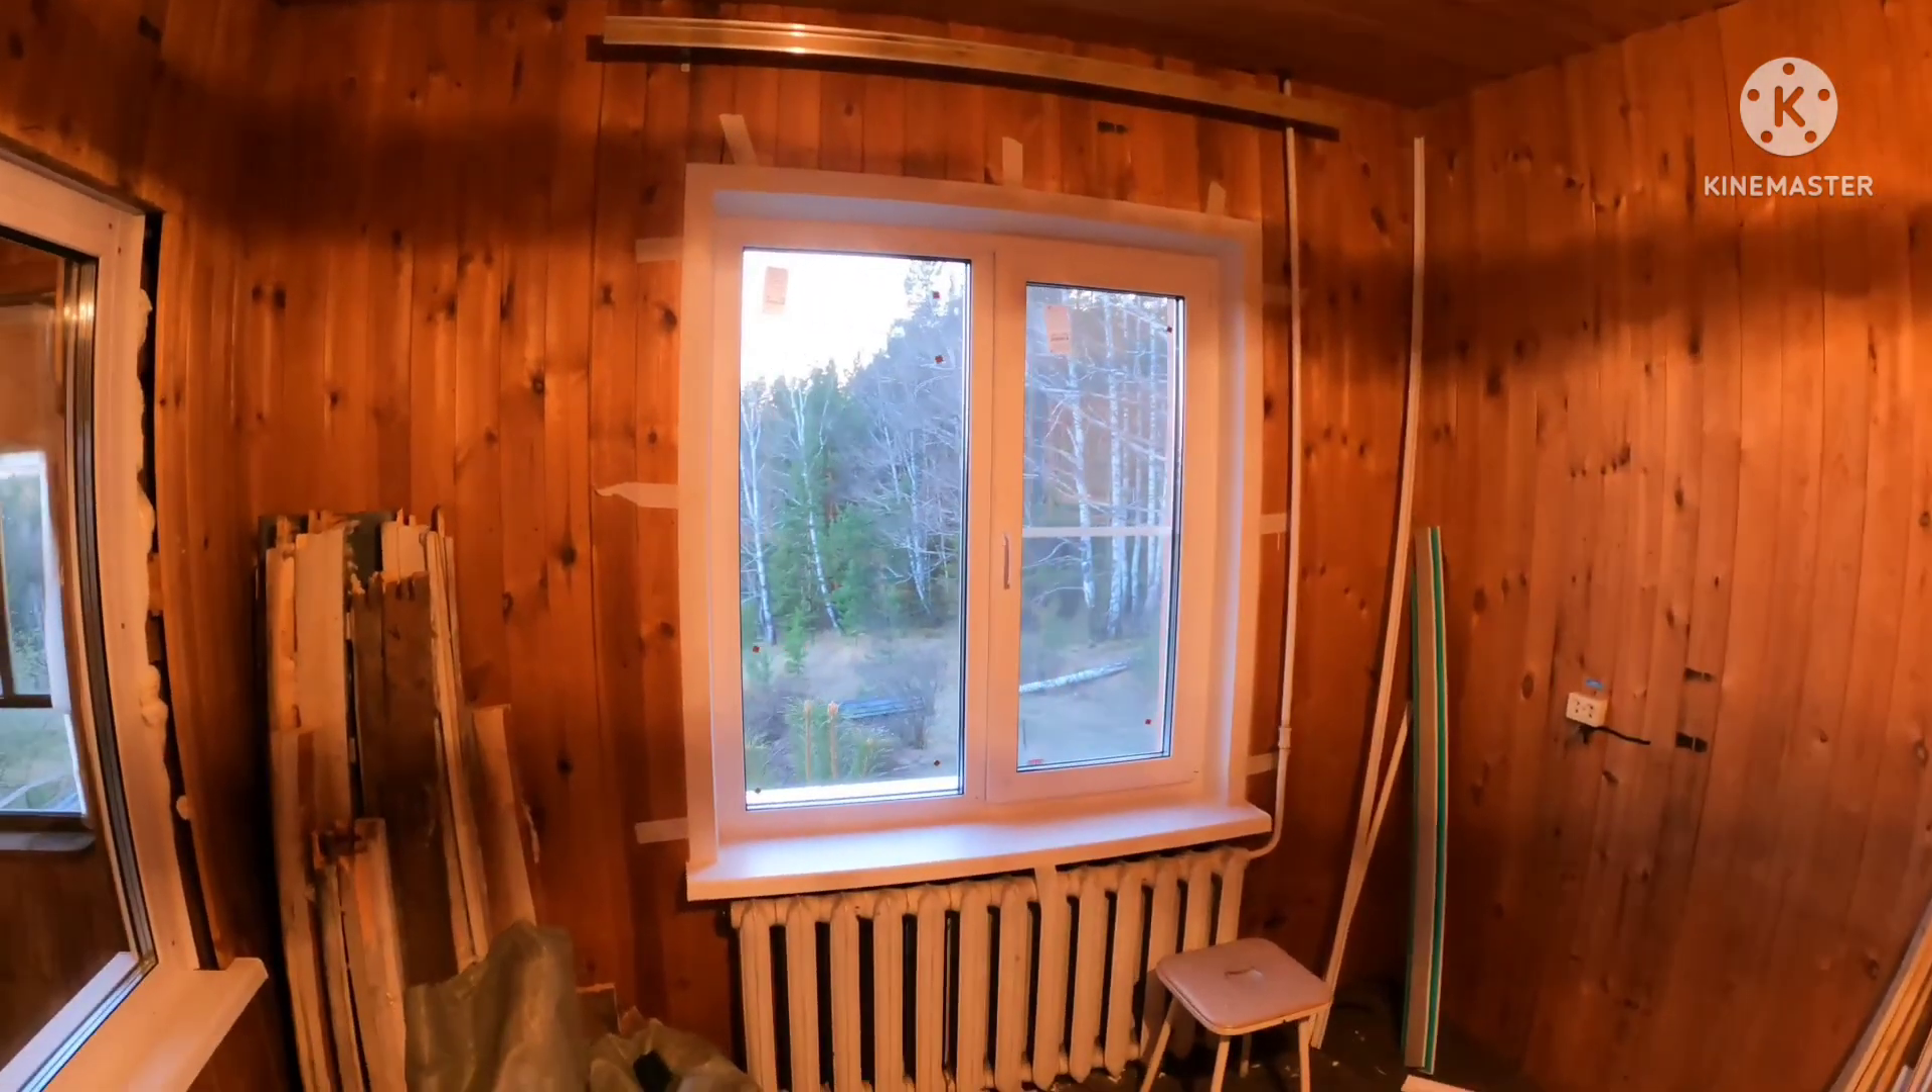Все, закончили монтажники работу... Последнее окно установлено...